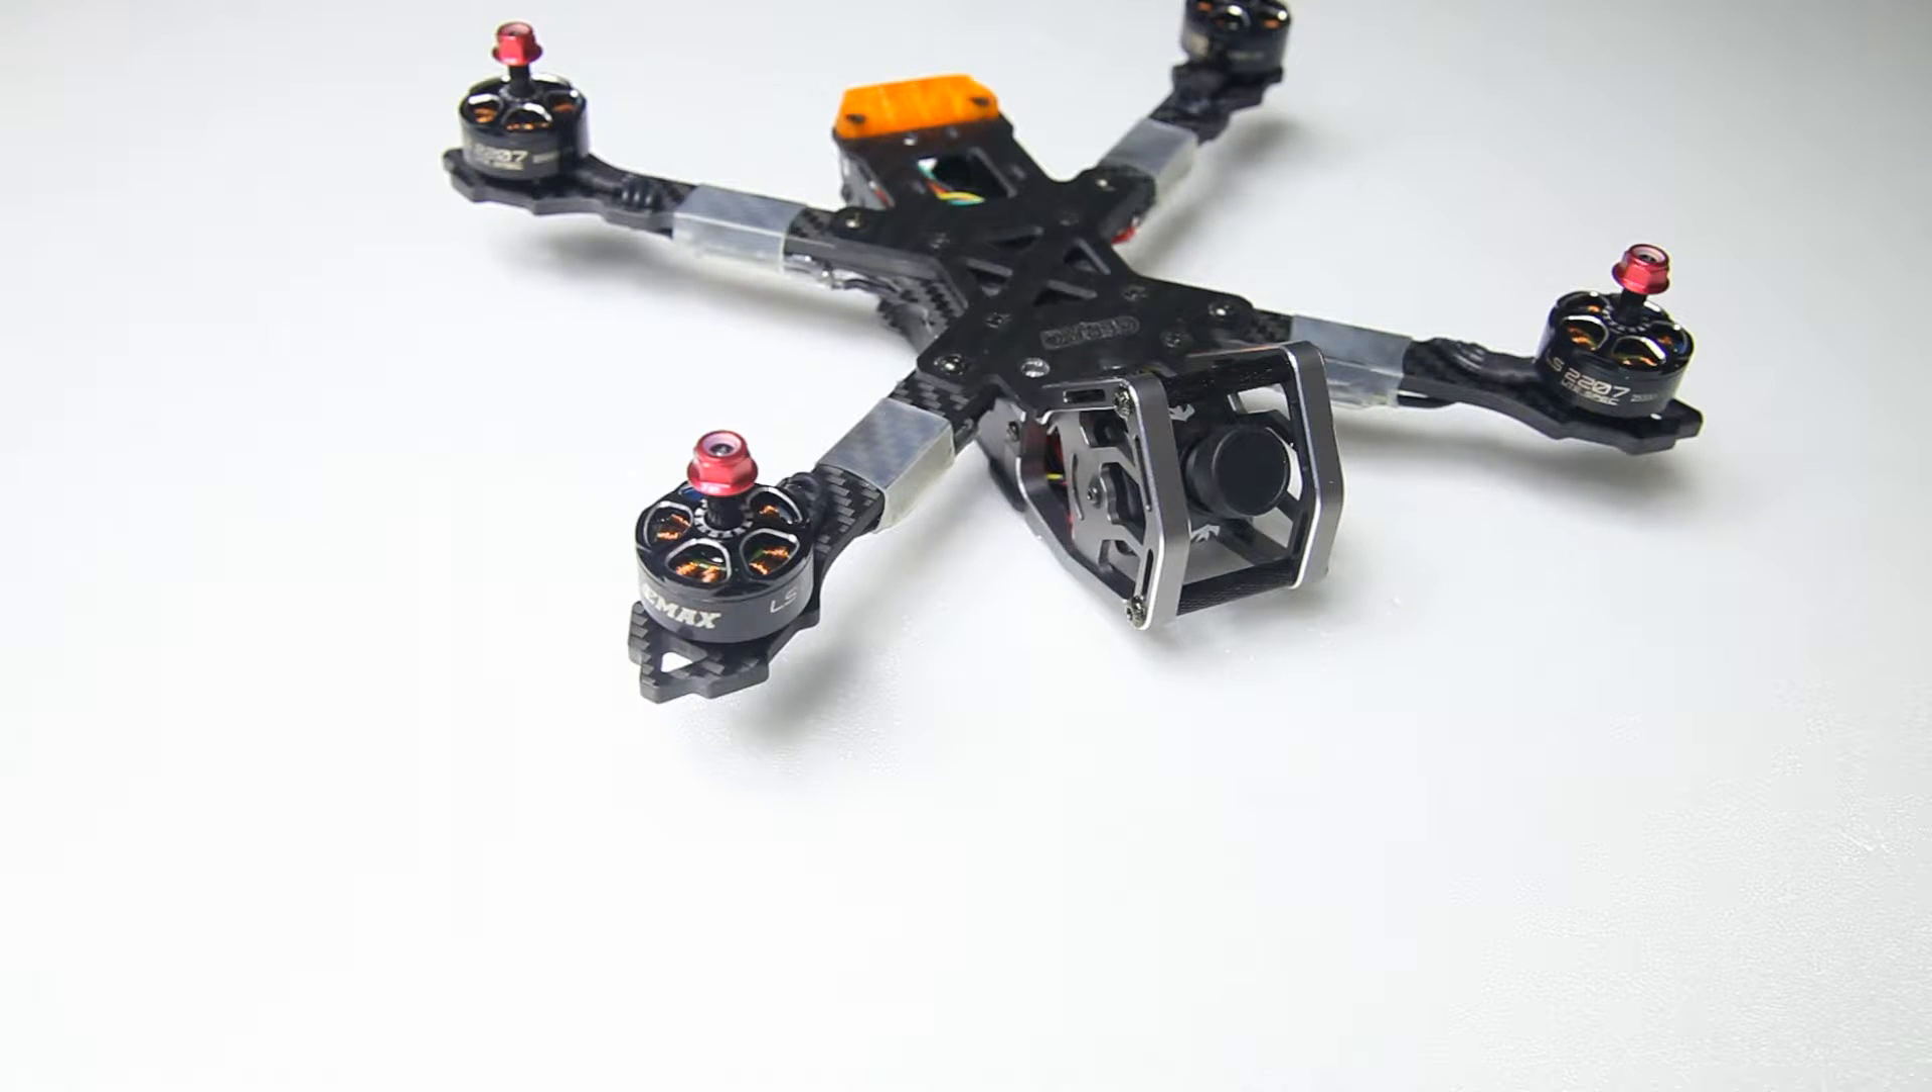I've added some shrink tube around the arms and the ESCs to protect them and keep them from falling off.